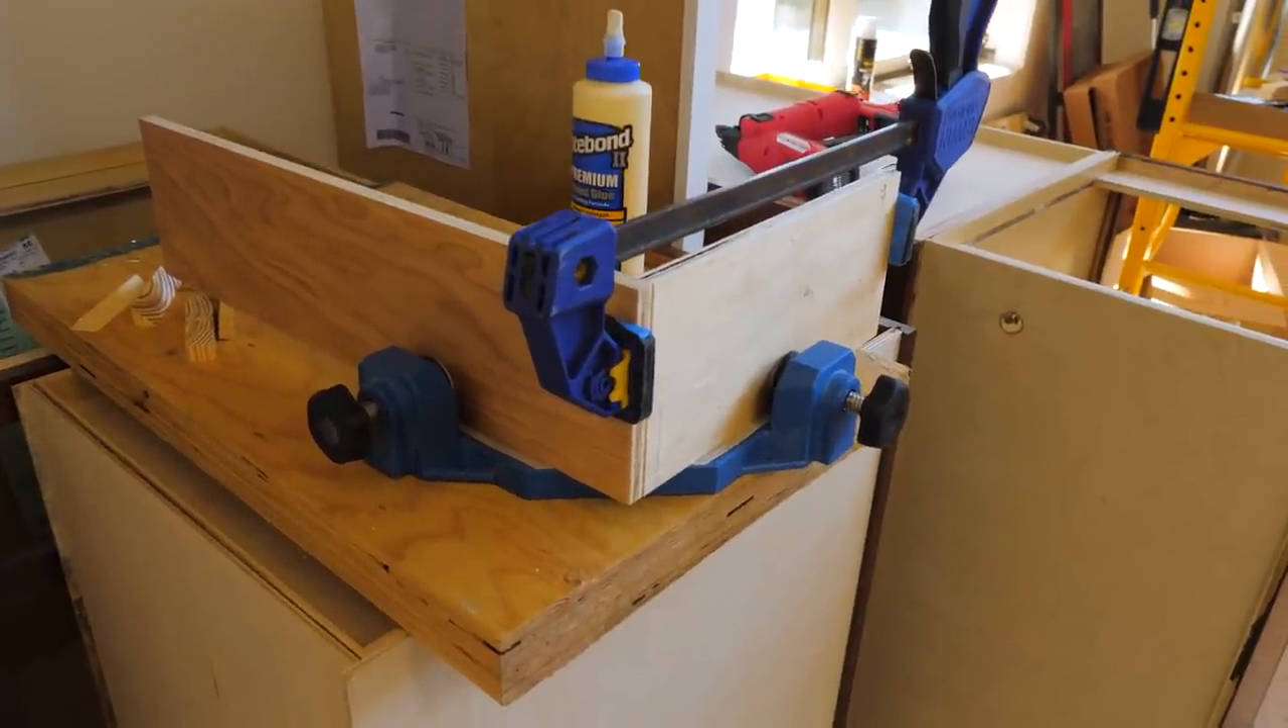Okay, so I cut up a few pieces of half -inch to mock up a toe kick box corner thingy. And I've got it glued, clamped, about to shoot it with nails.